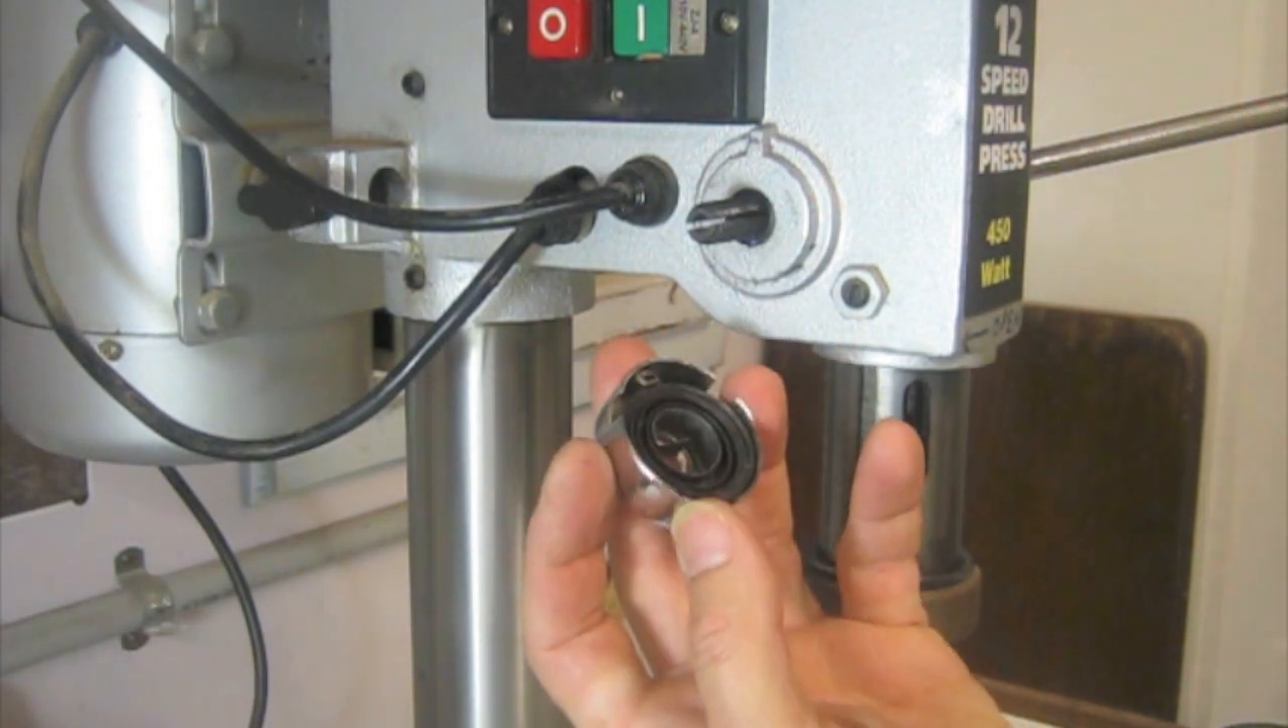That new spring there is now sitting inside that cover.